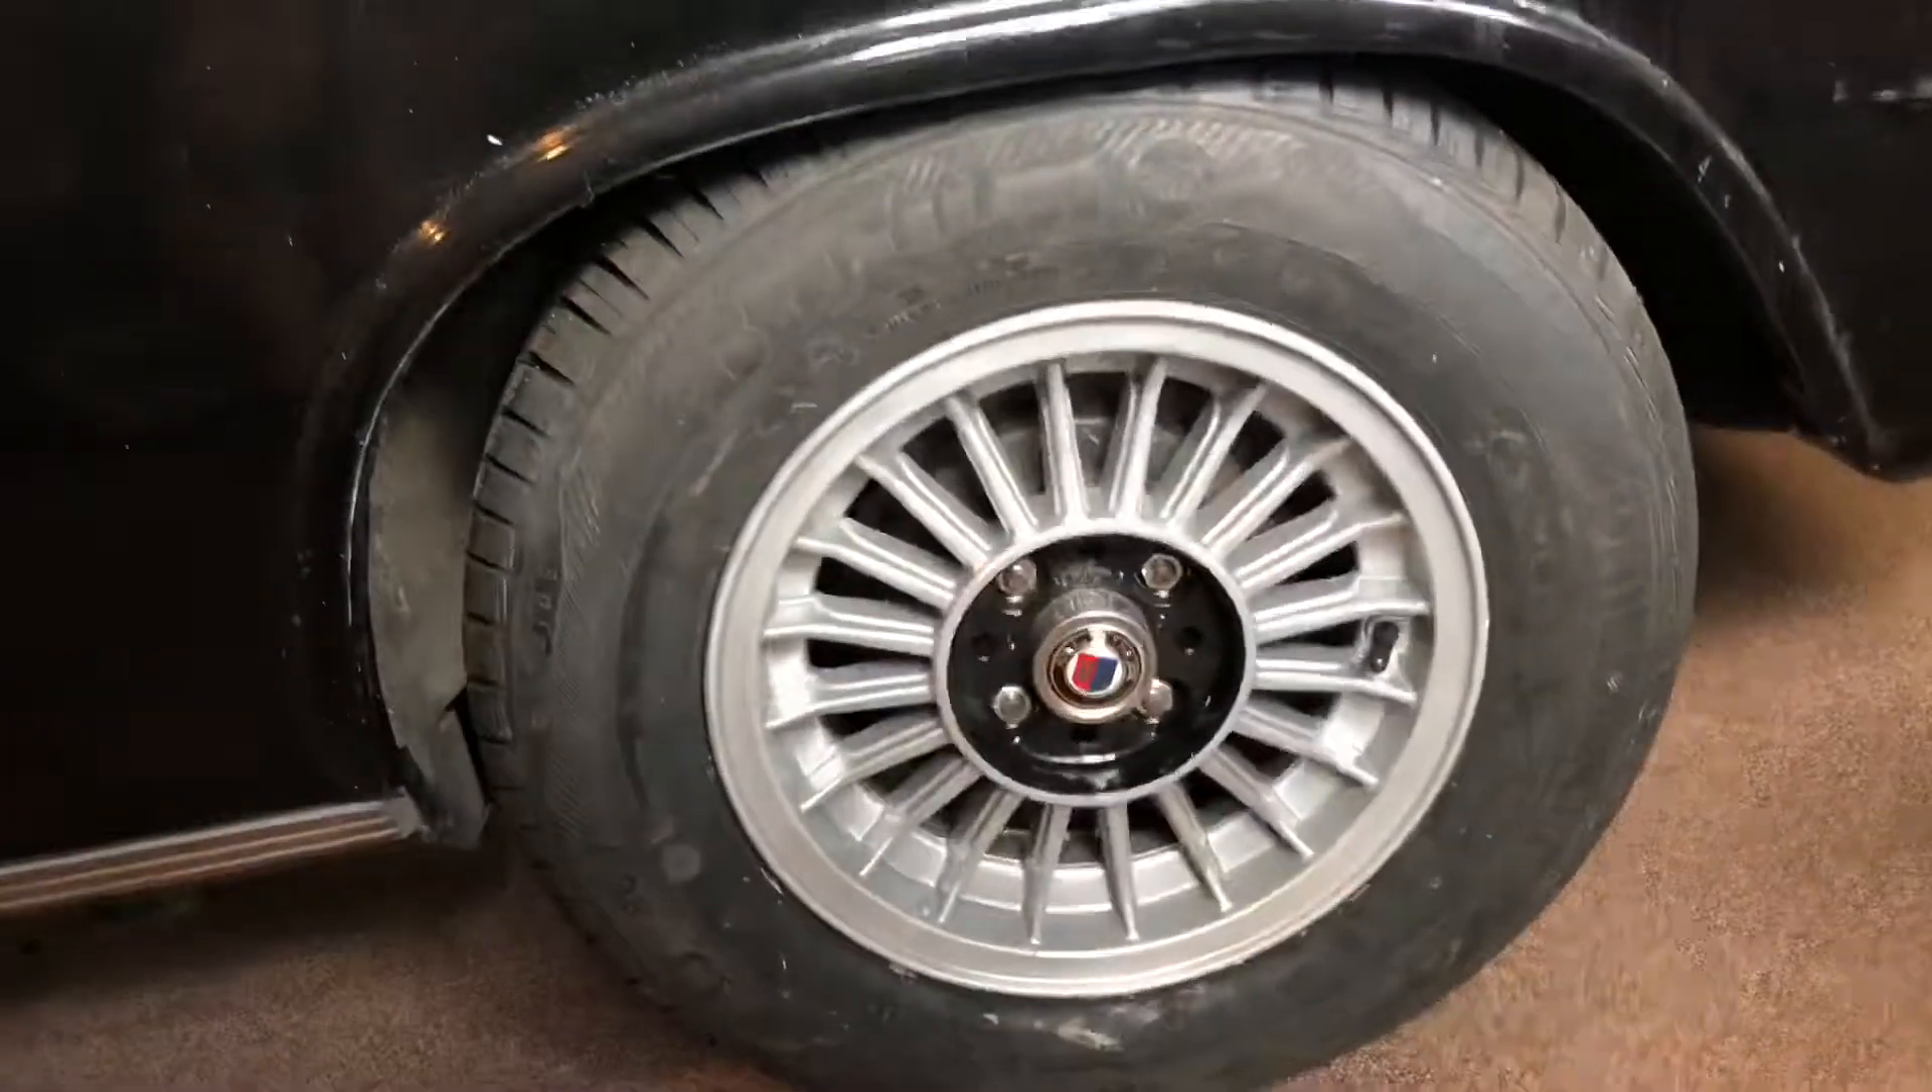So I finally got the wheels all done up with those faux Alpina badges or whatever. They fit pretty well on standard E30 bottle cap center caps on these E21-13s.